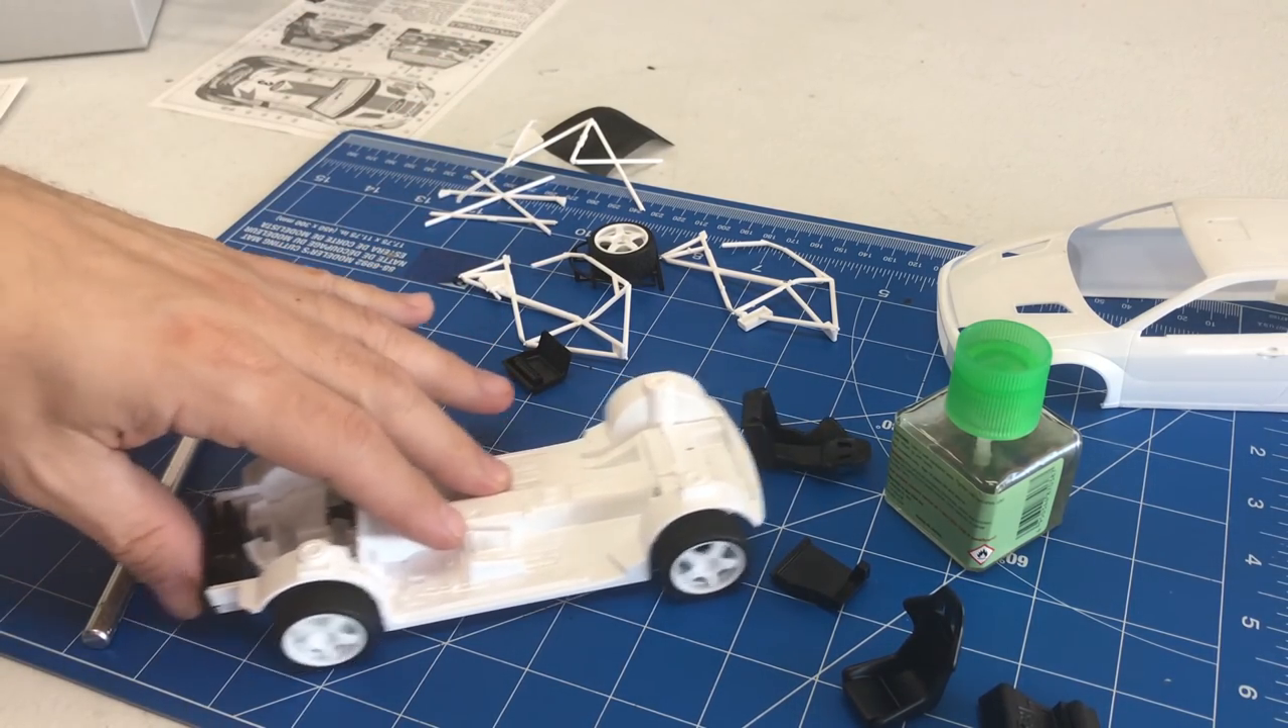So, we have the, the whole lower chassis assembled right now.